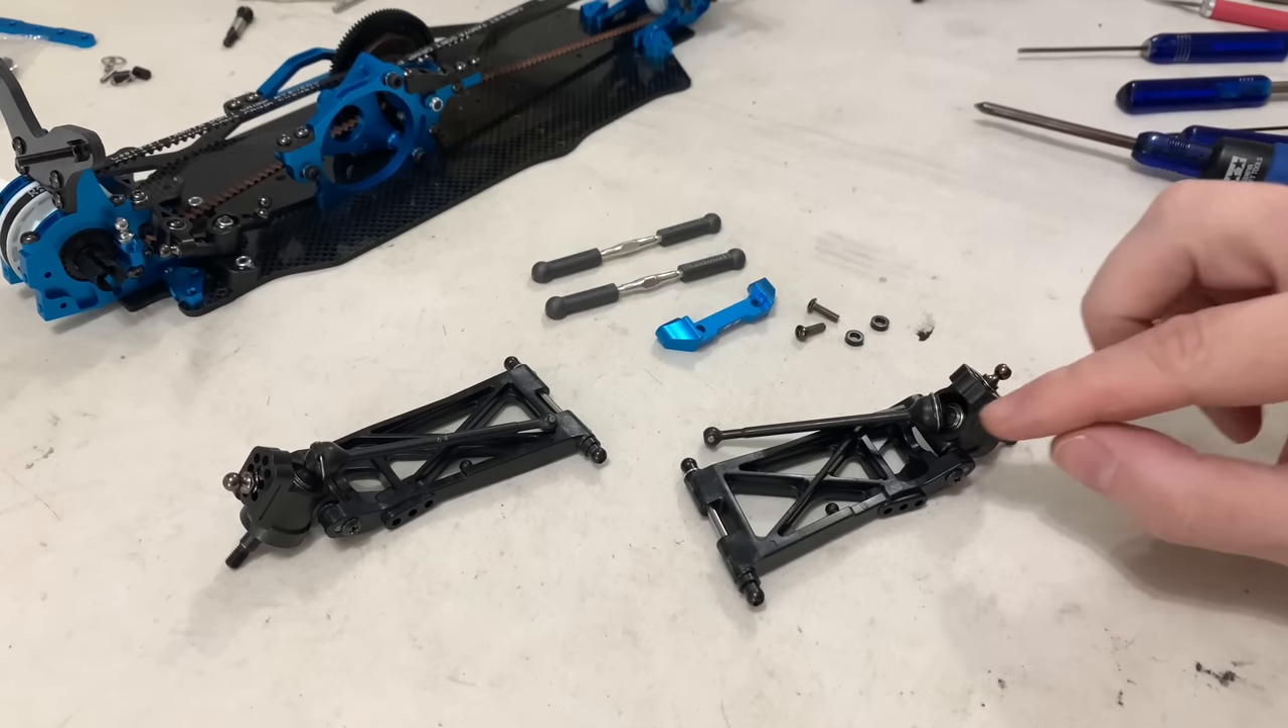Right, that's stage 17 finished which is basically building the rear arms up.